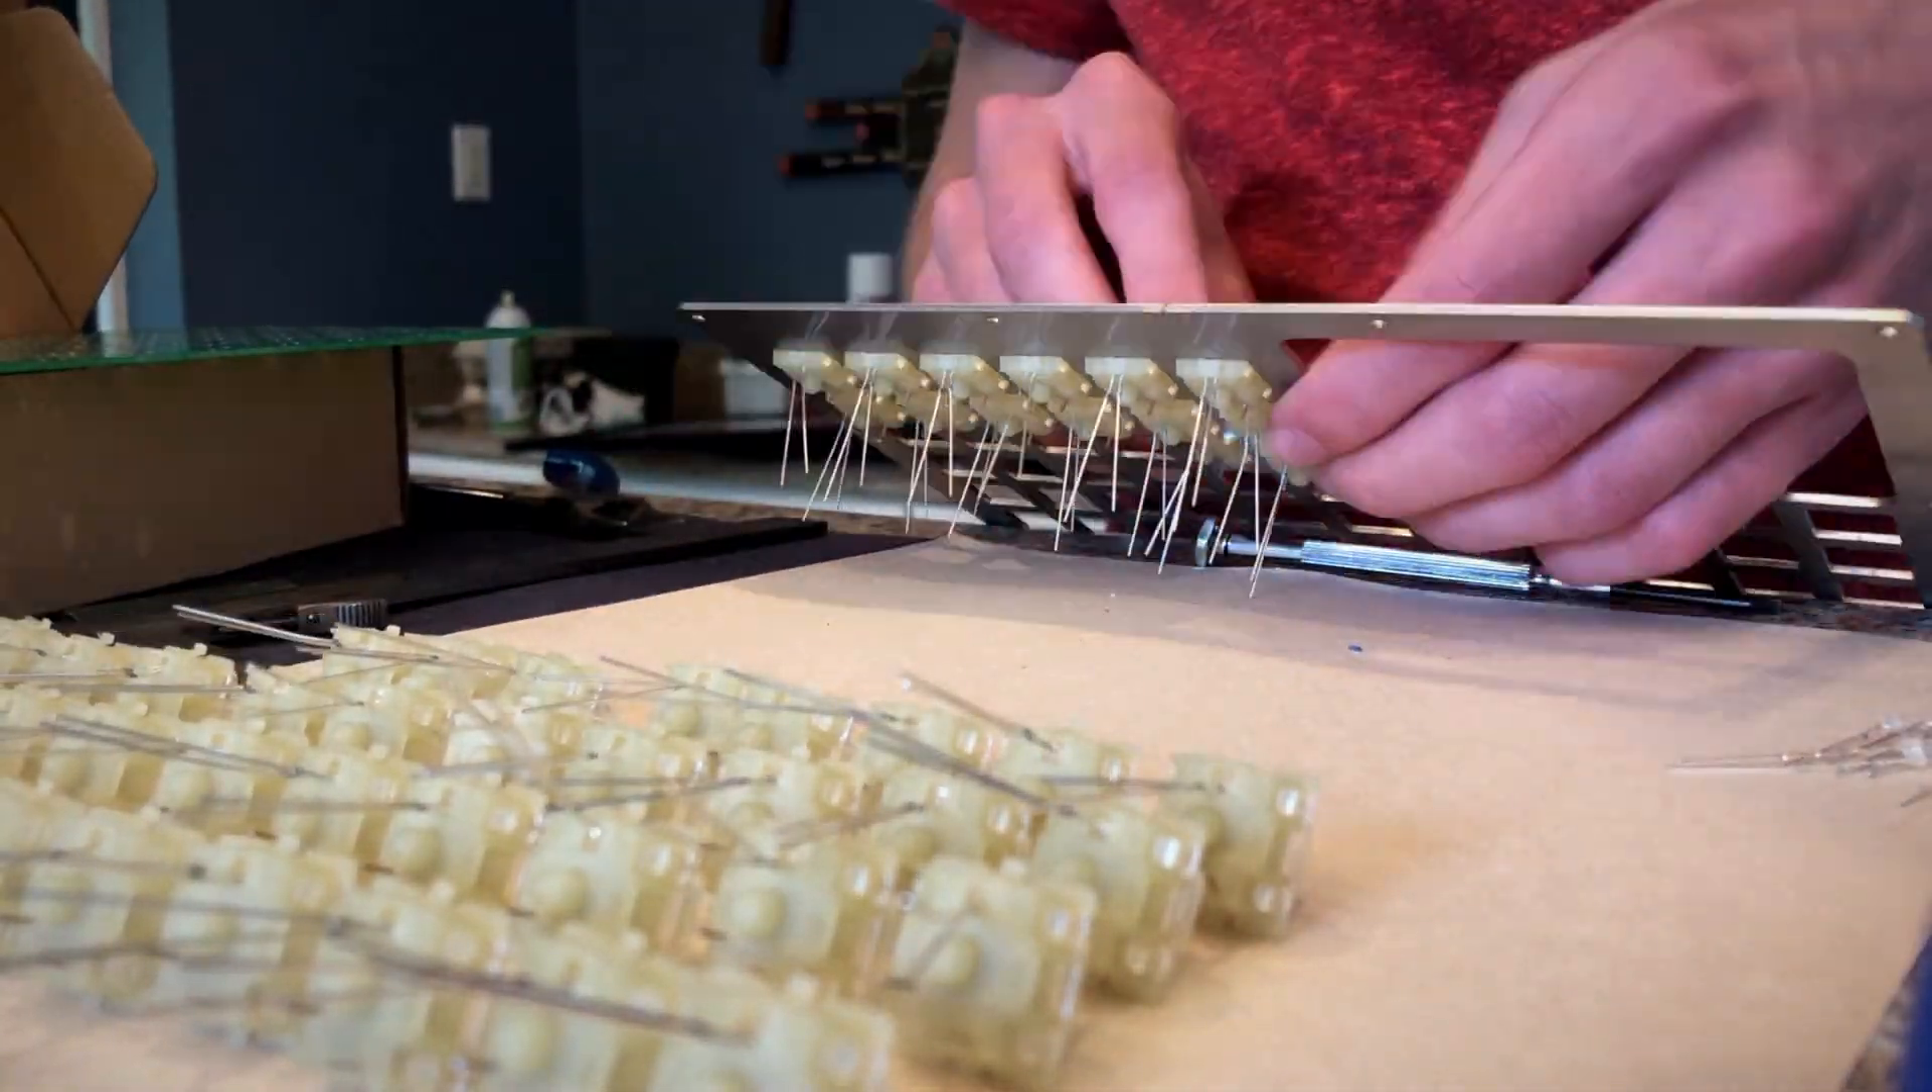With the calculator all taken apart, I started popping all the key switches into the laser cut steel faceplate.